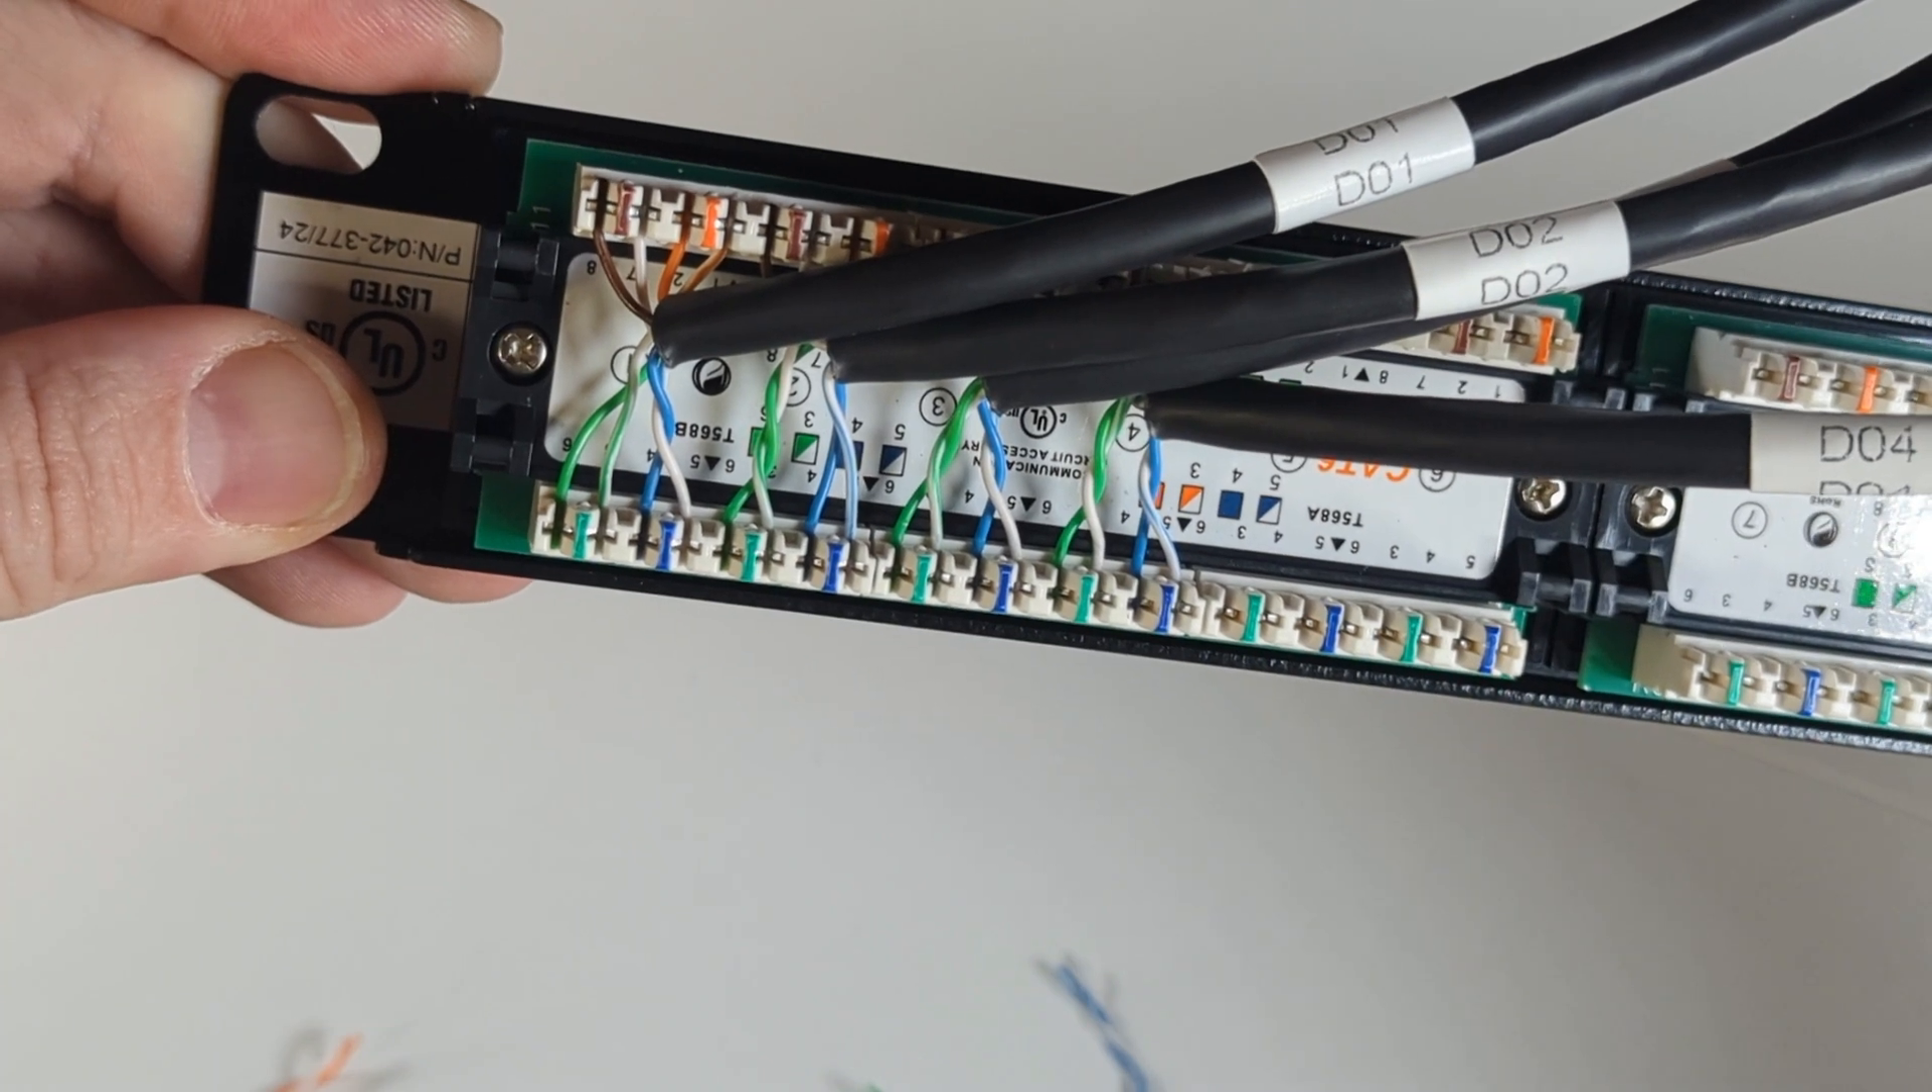Now the wires are all punched in where they're supposed to be.